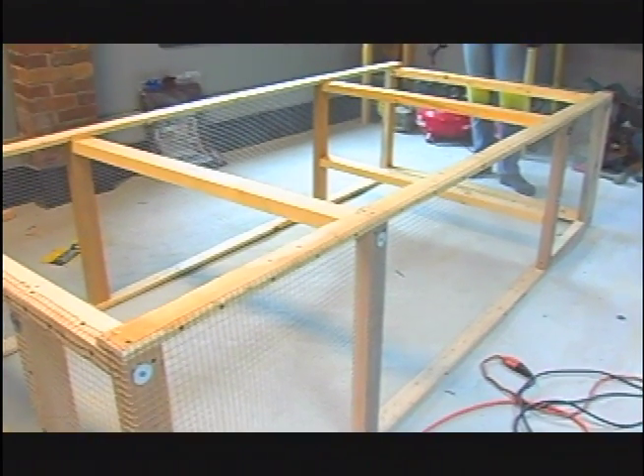I've finished wrapping the wire and attaching it to my wooden frame here.